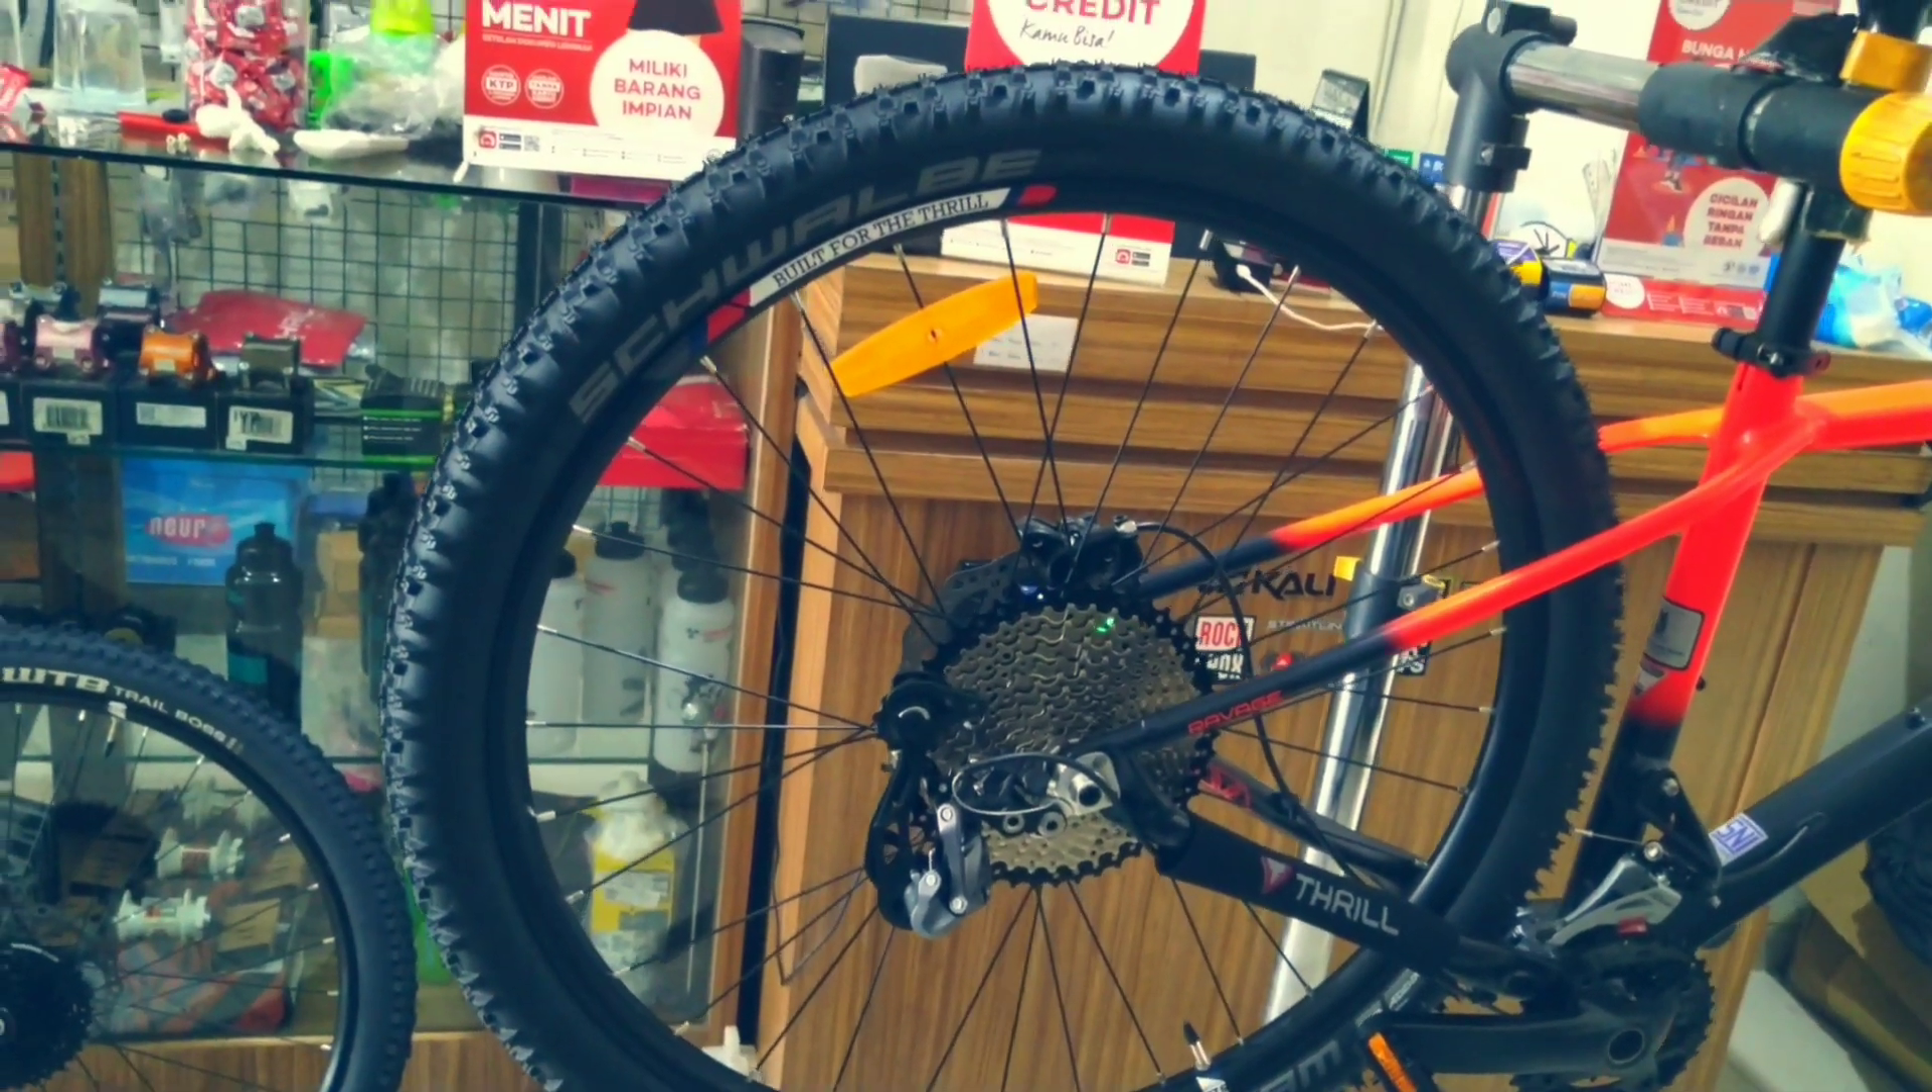Ini sudah terpasang untuk wheel set bagian belakangnya.